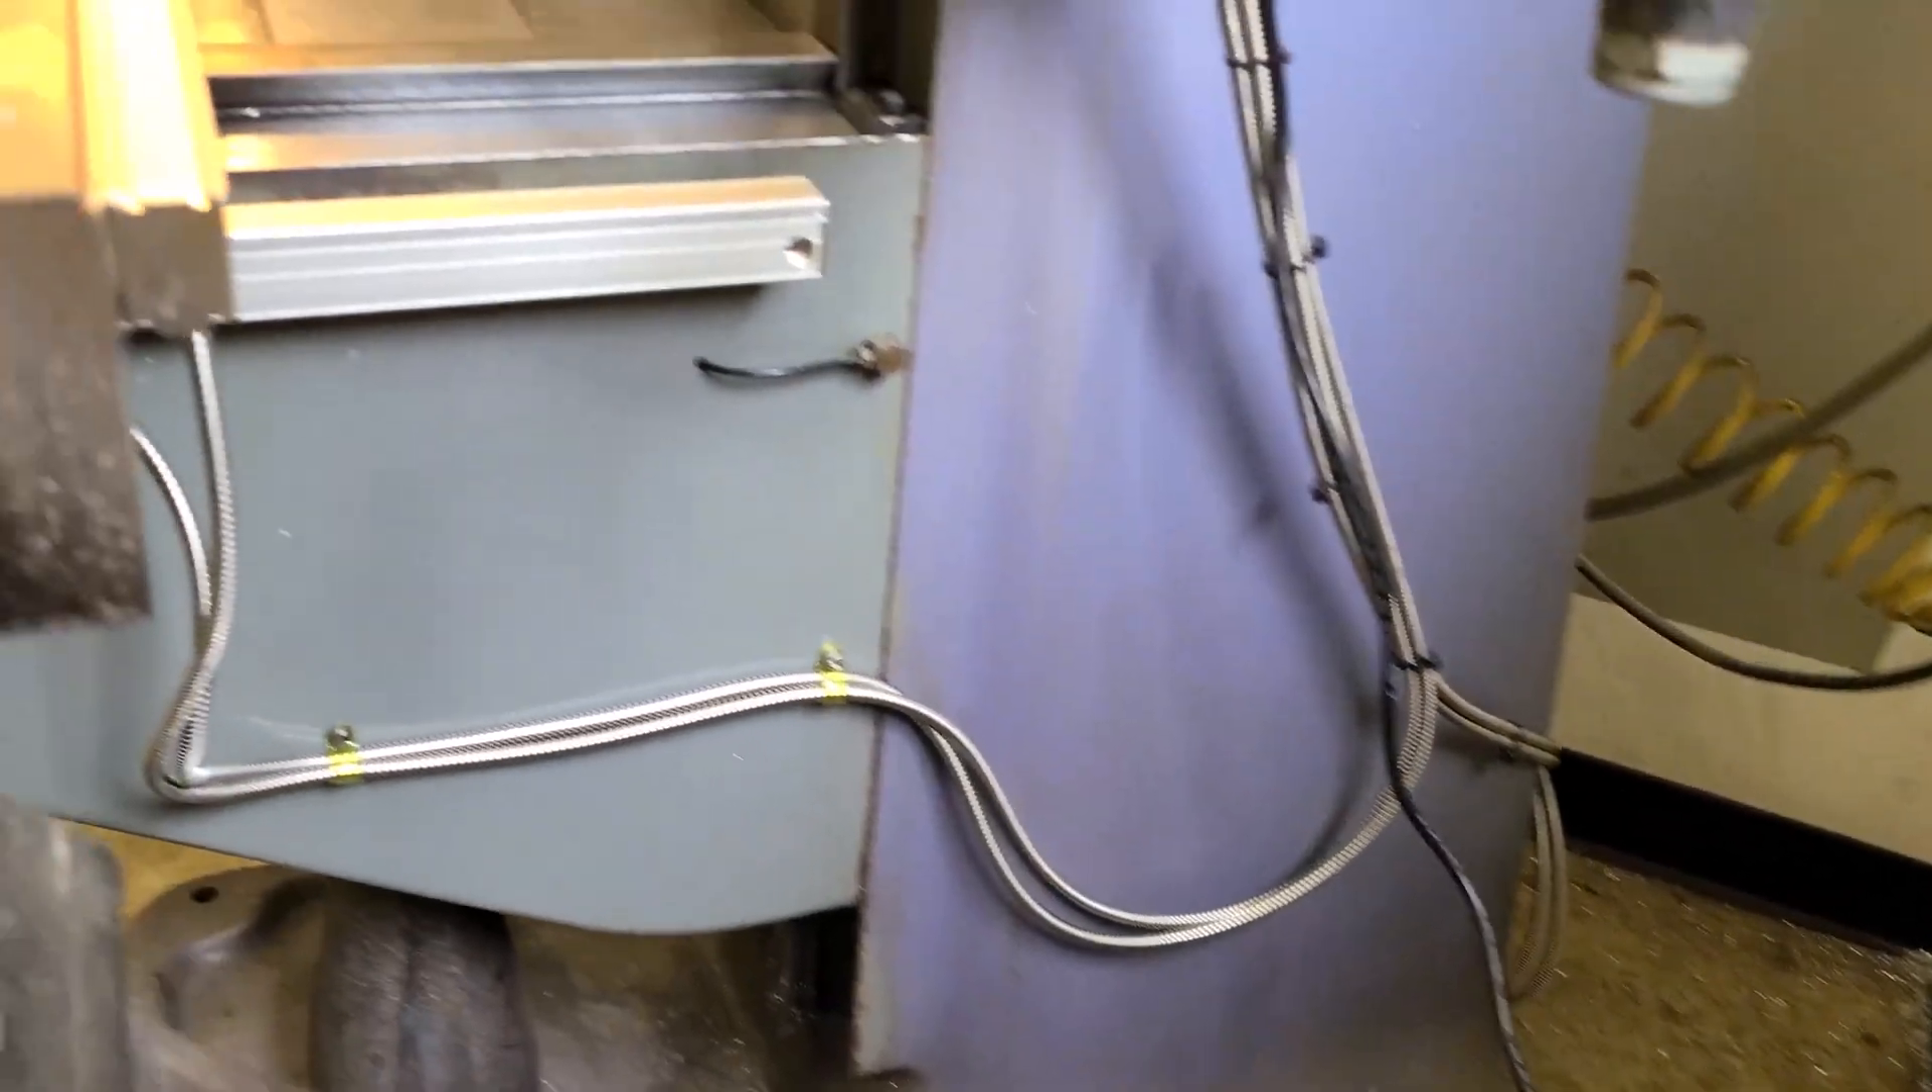So this we got all the wires tied up cable management is taken care of now.